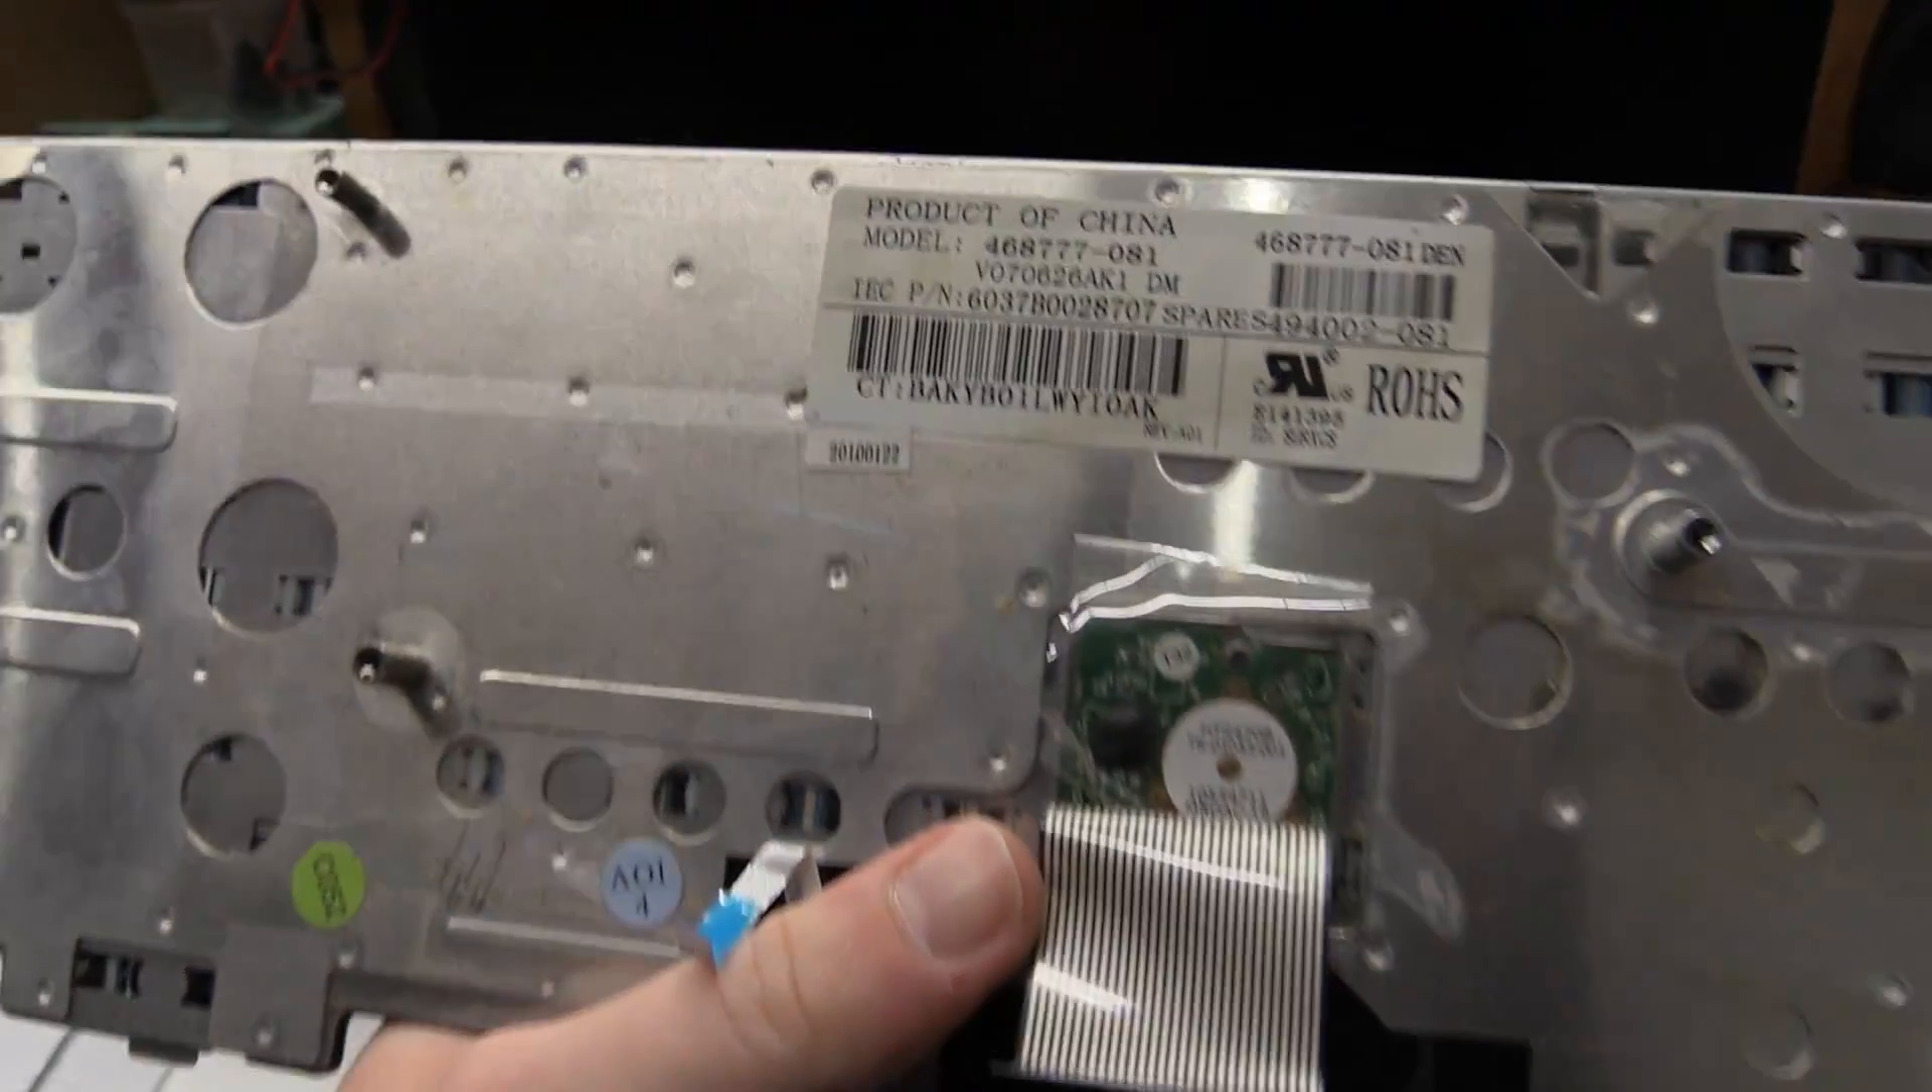Well the keyboard has been removed successfully.